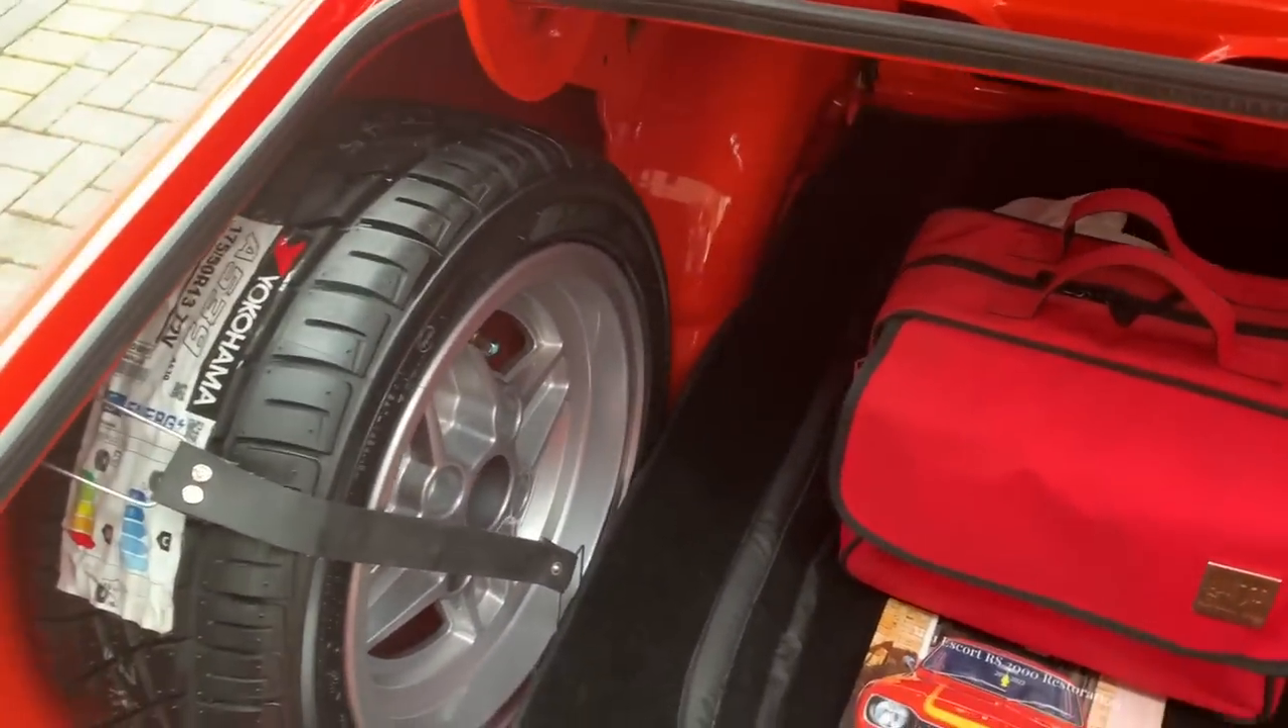Right we finally have our spare wheel in place I'm really really pleased with that fits really nice with the 175 tyre.